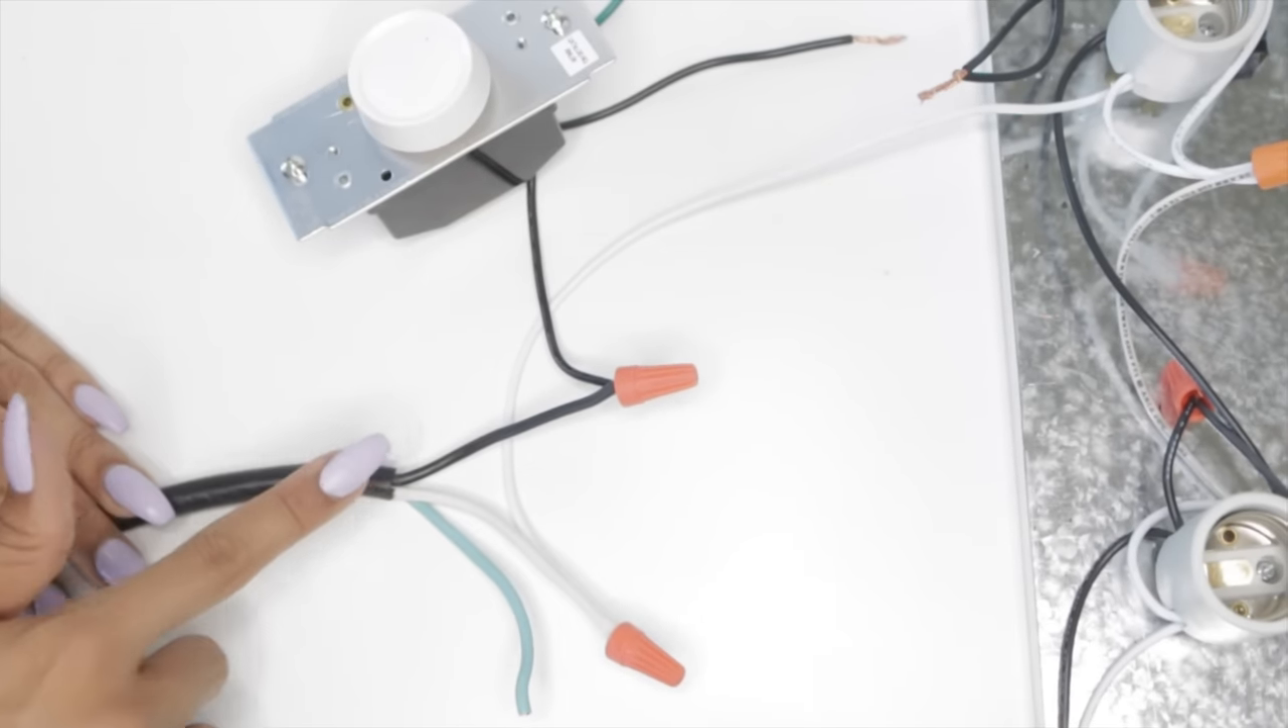I have the black wire from the dimmer connected to the black wire of the power cord.